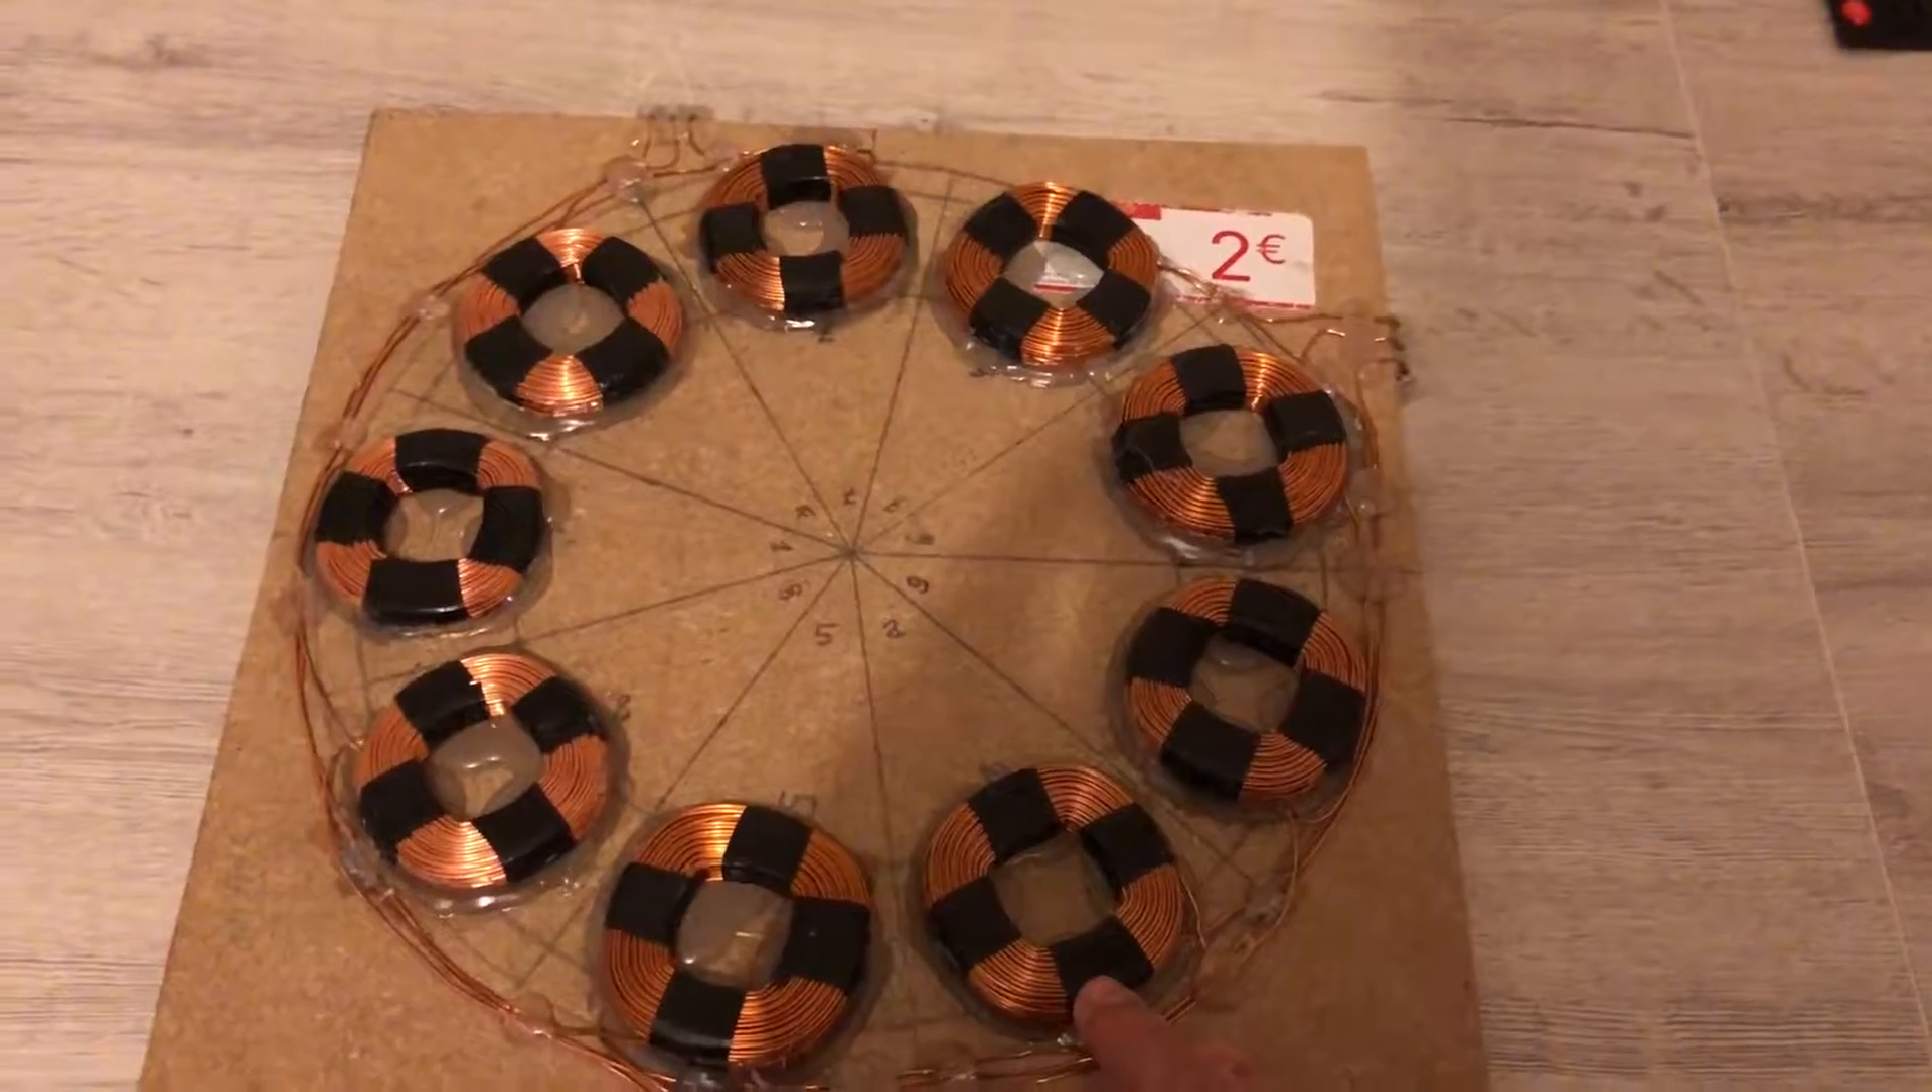J'ai fini le stator voilà vous voyez j'ai collé toutes les bobines dessus voilà je les ai câblées.